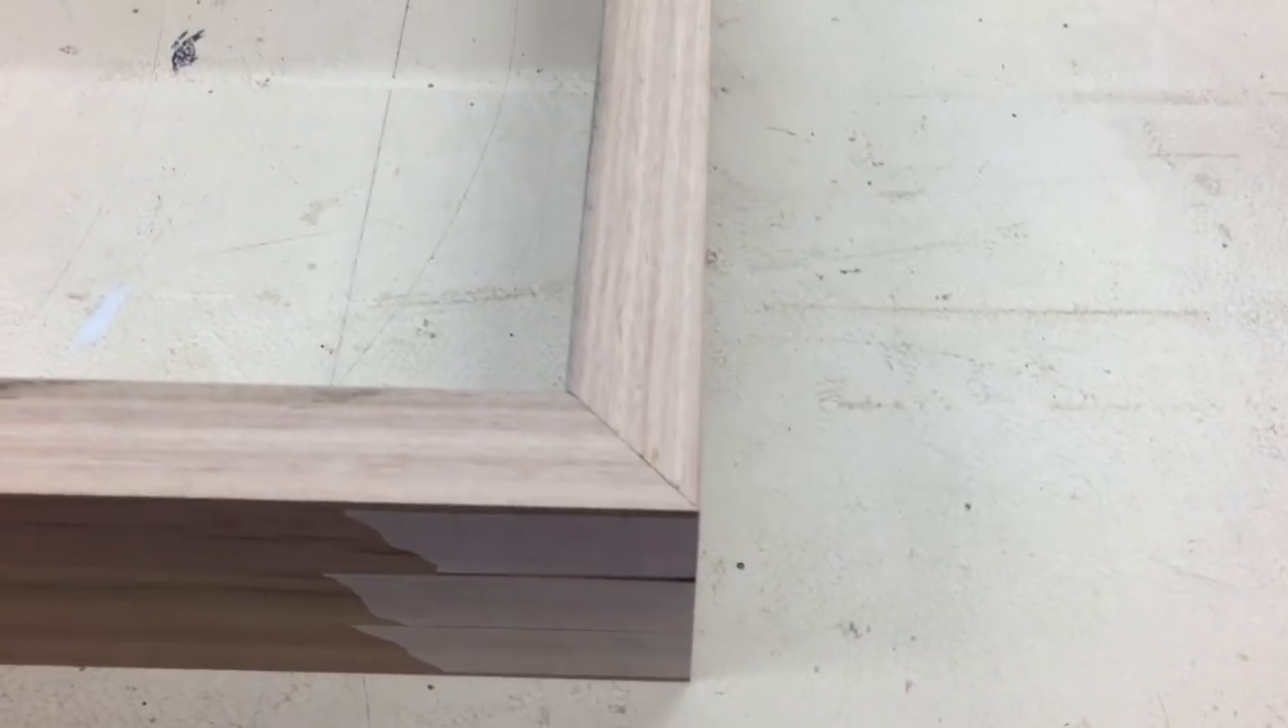So I've got it all together here now and if you can see I've got that miter sitting perfect.